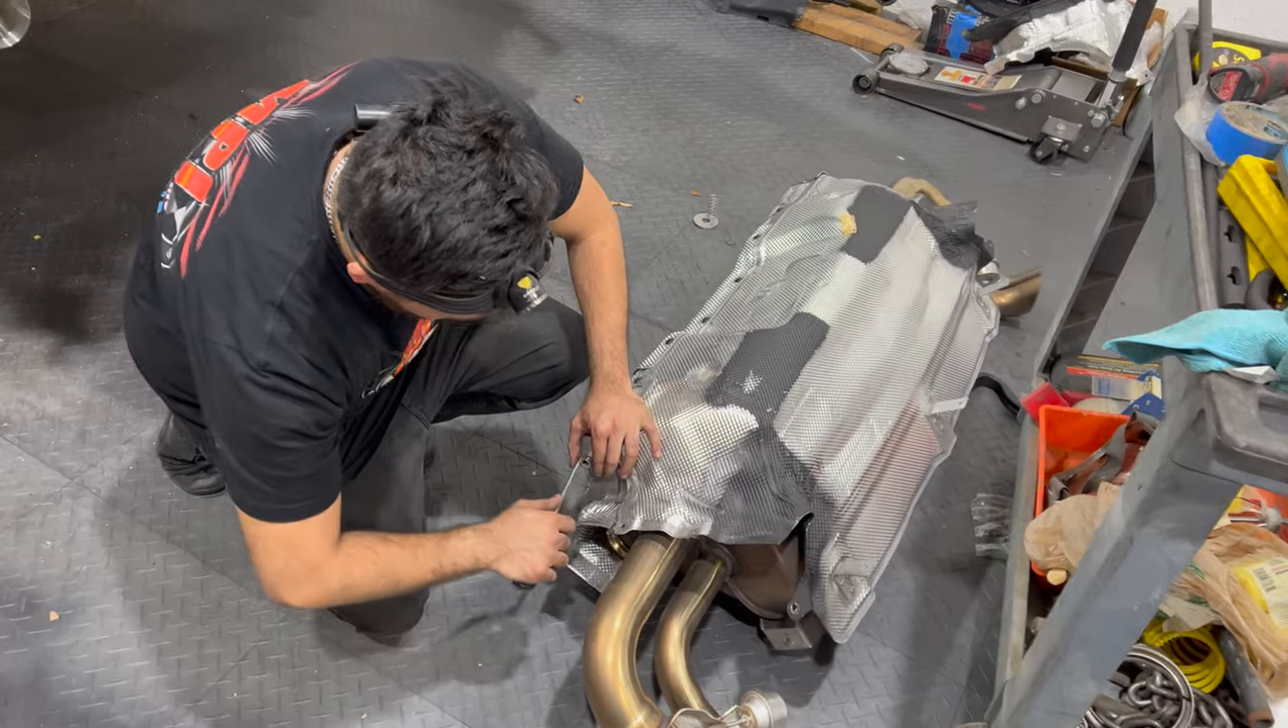All right we got the exhaust off.